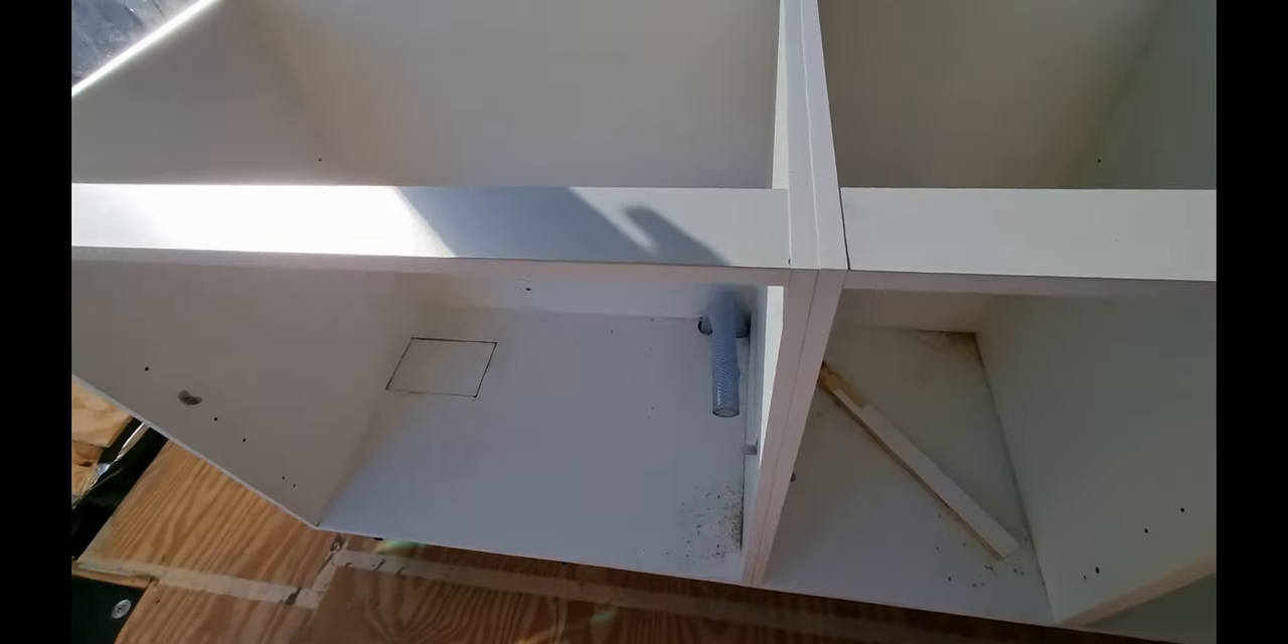I've joined the cabinets together now all together nice and uh flat.